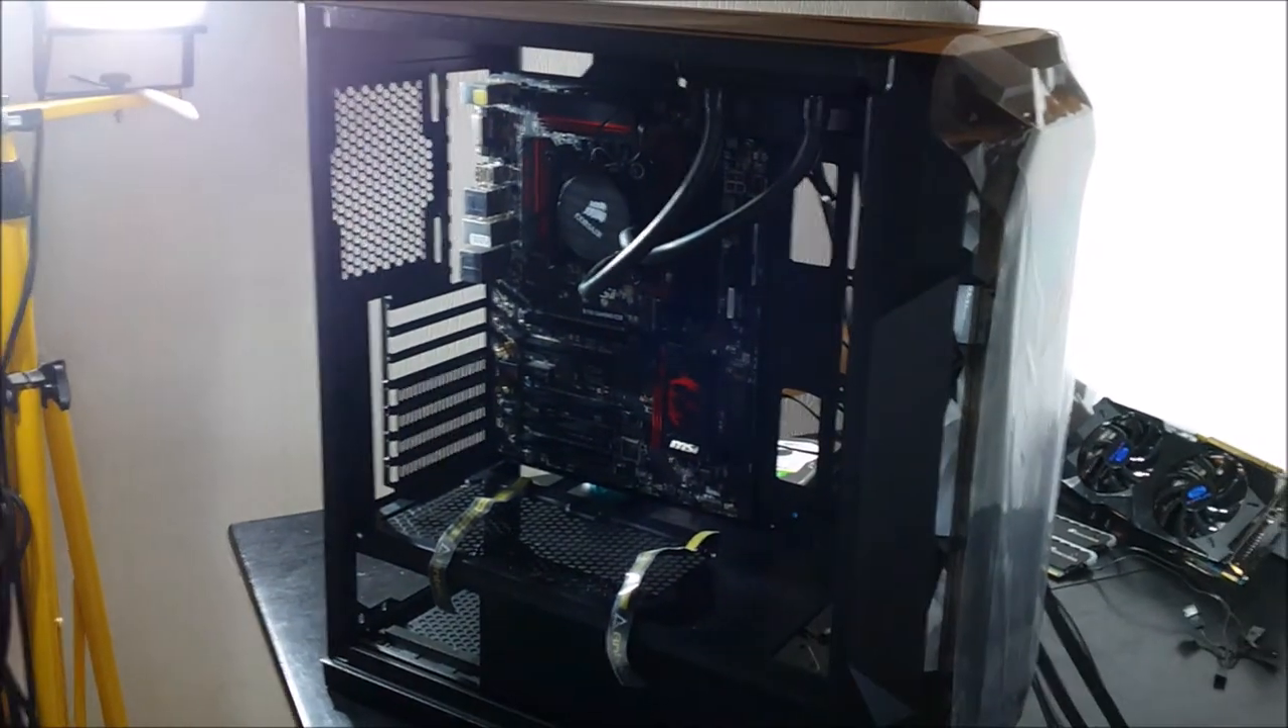Vous voyez, la carte mère est montée dedans.